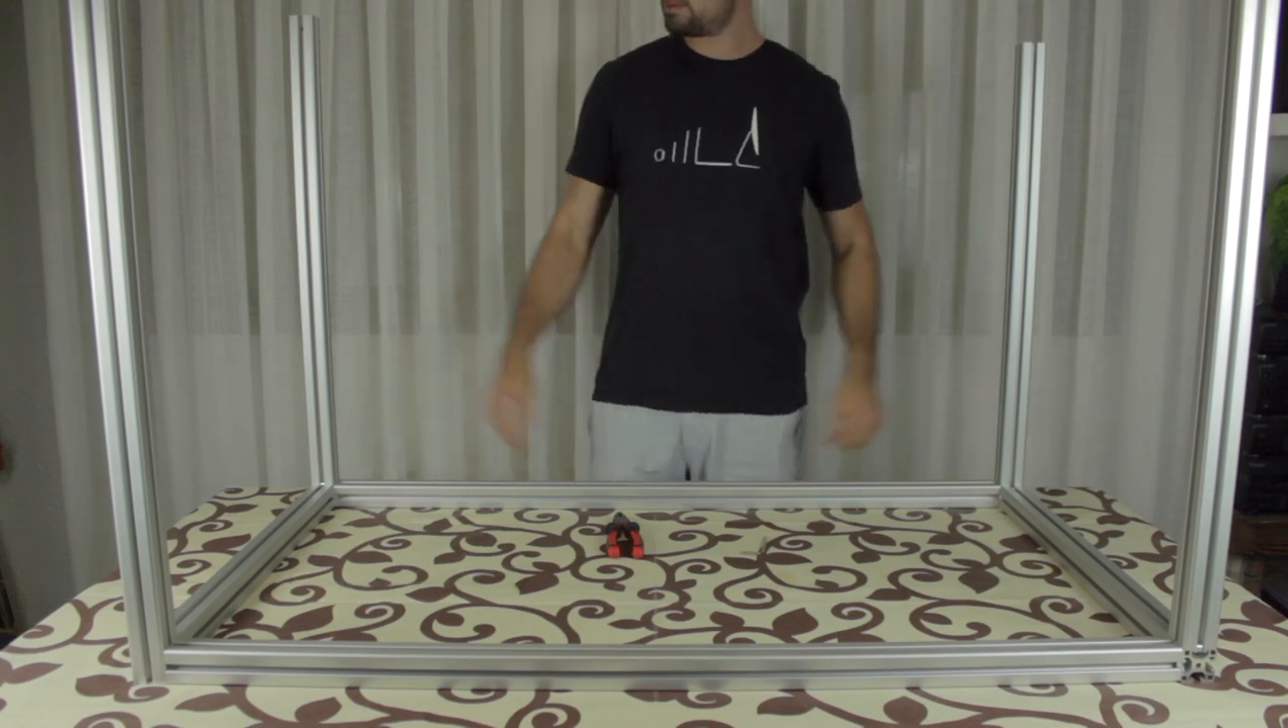As you can see, here we have the bottom part of the structure completely built.